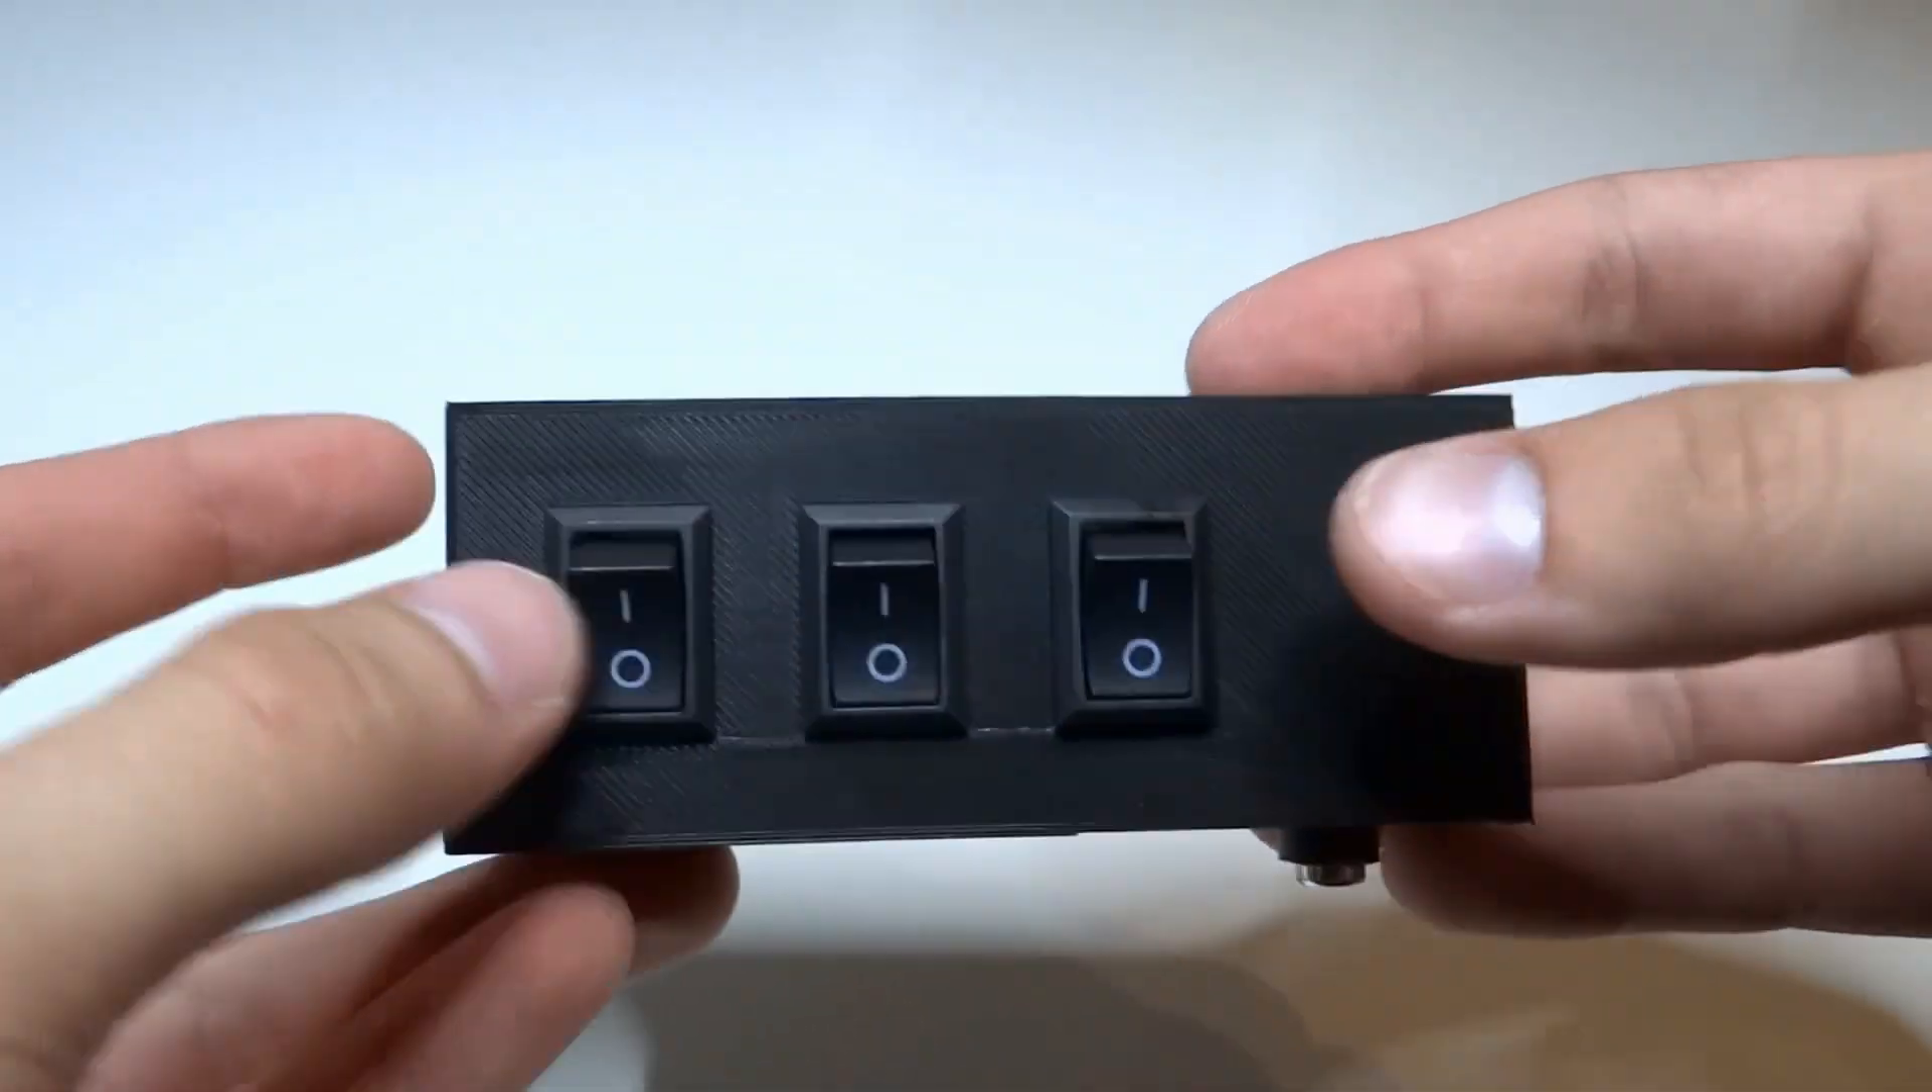Switches fits perfectly and match perfectly color of filament.